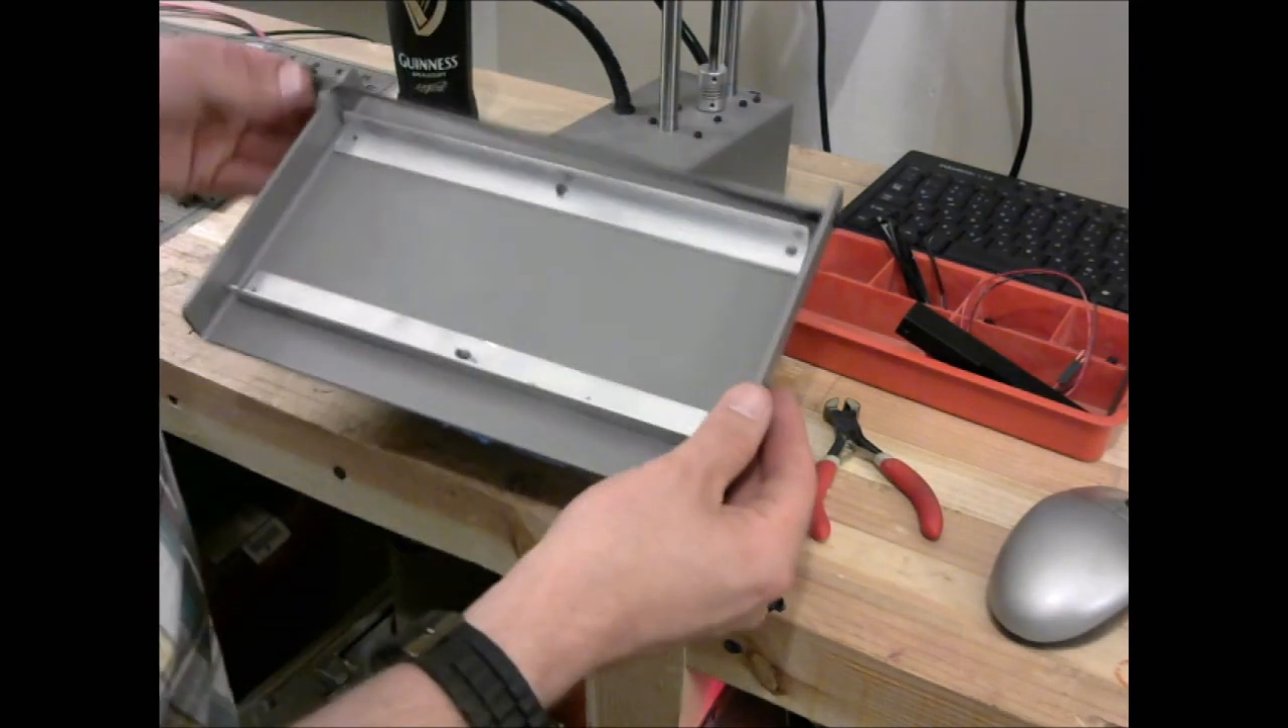And the table is all the way off.